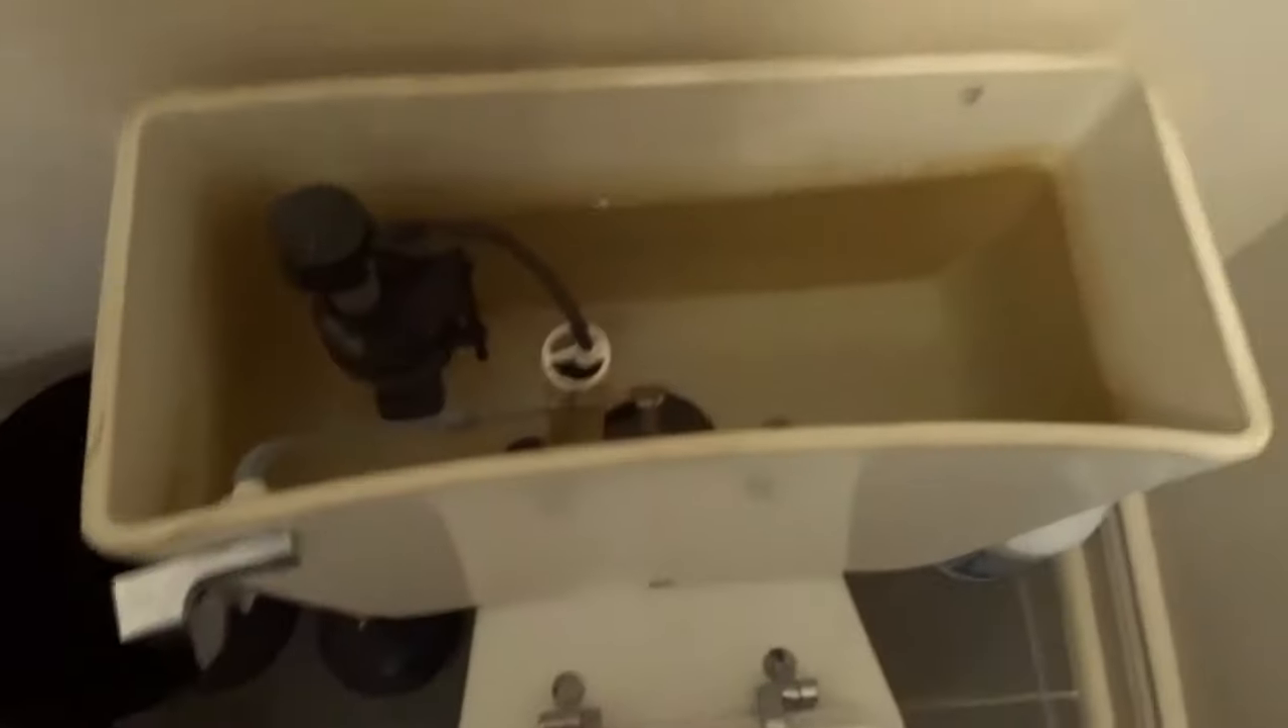I've removed the lid so now we can see the inside of the toilet tank I should have said.